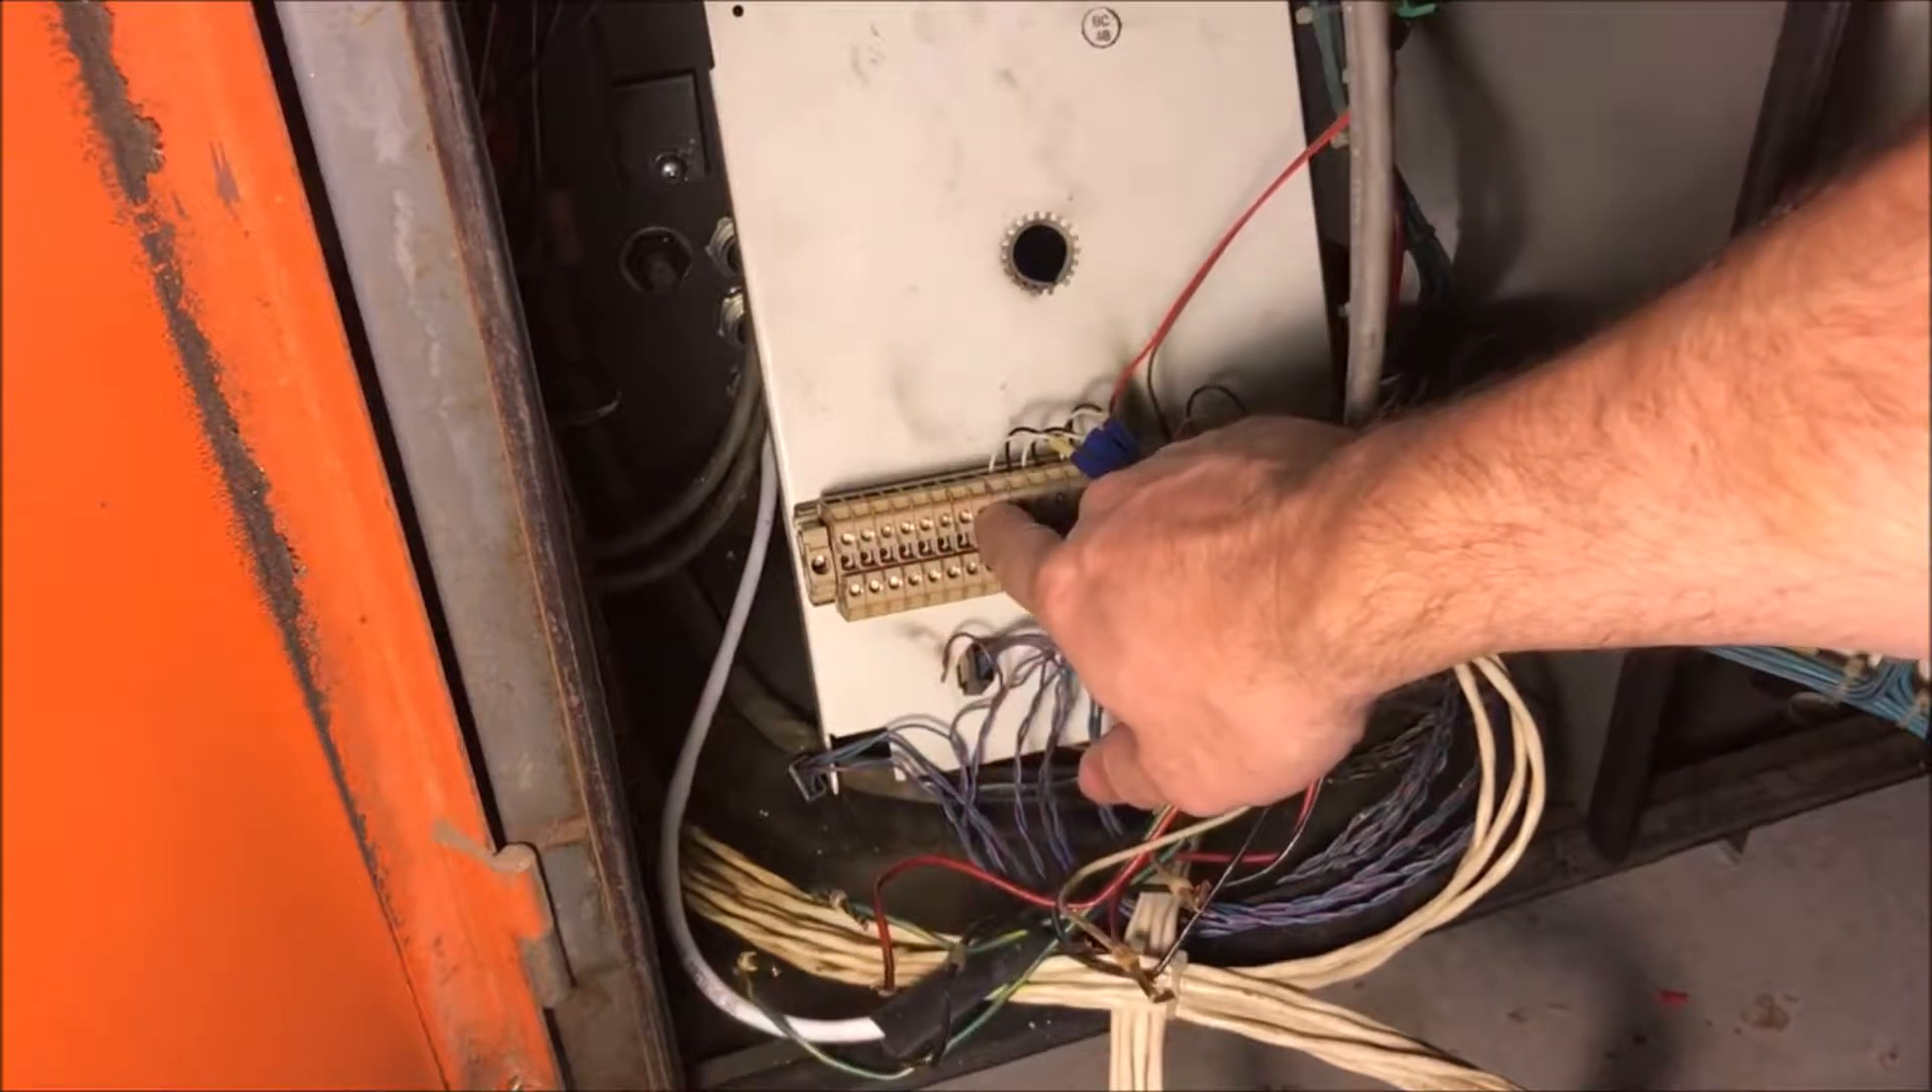I've also added these terminal blocks.